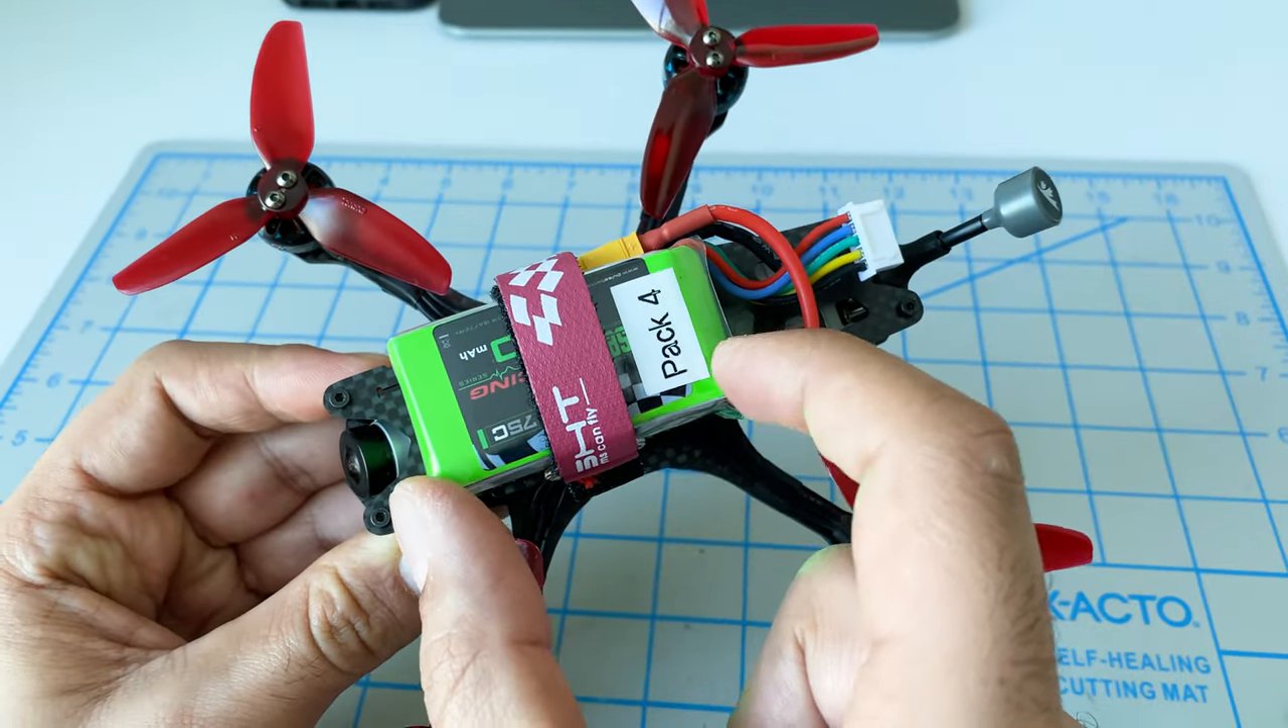Here is the frame all put together.